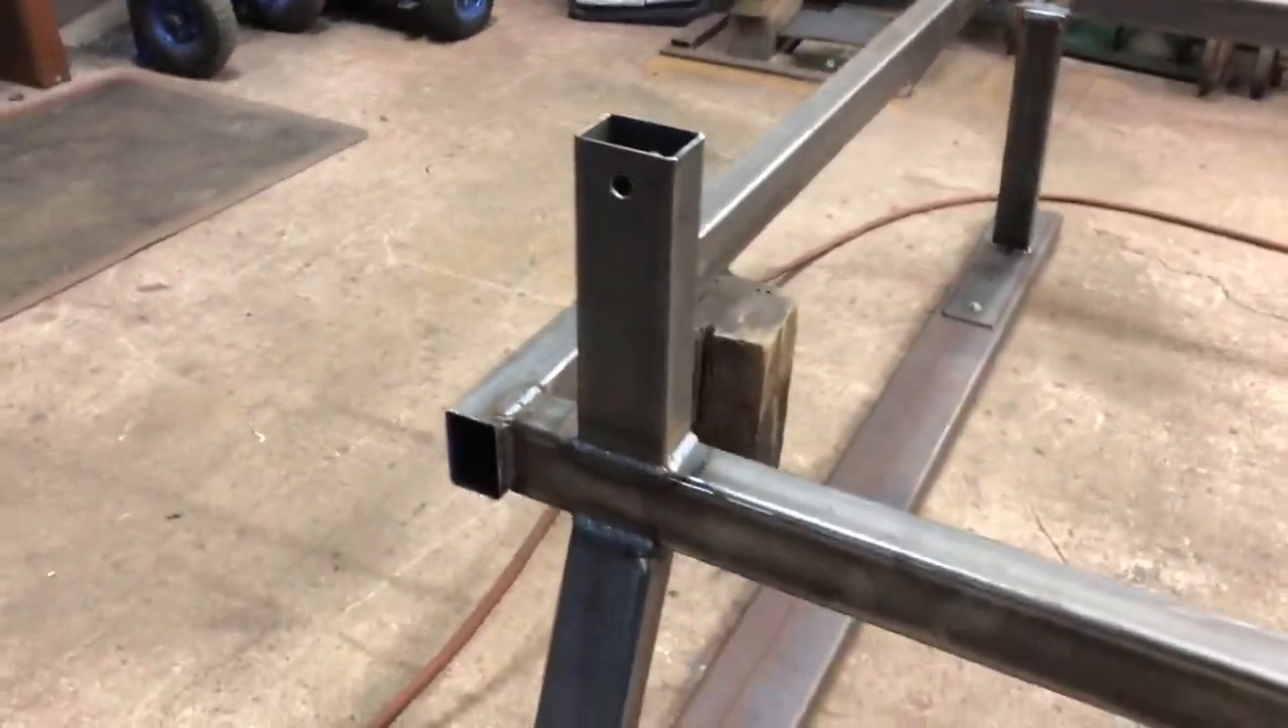So here we have the uprights installed drilled some holes in them and a drain.